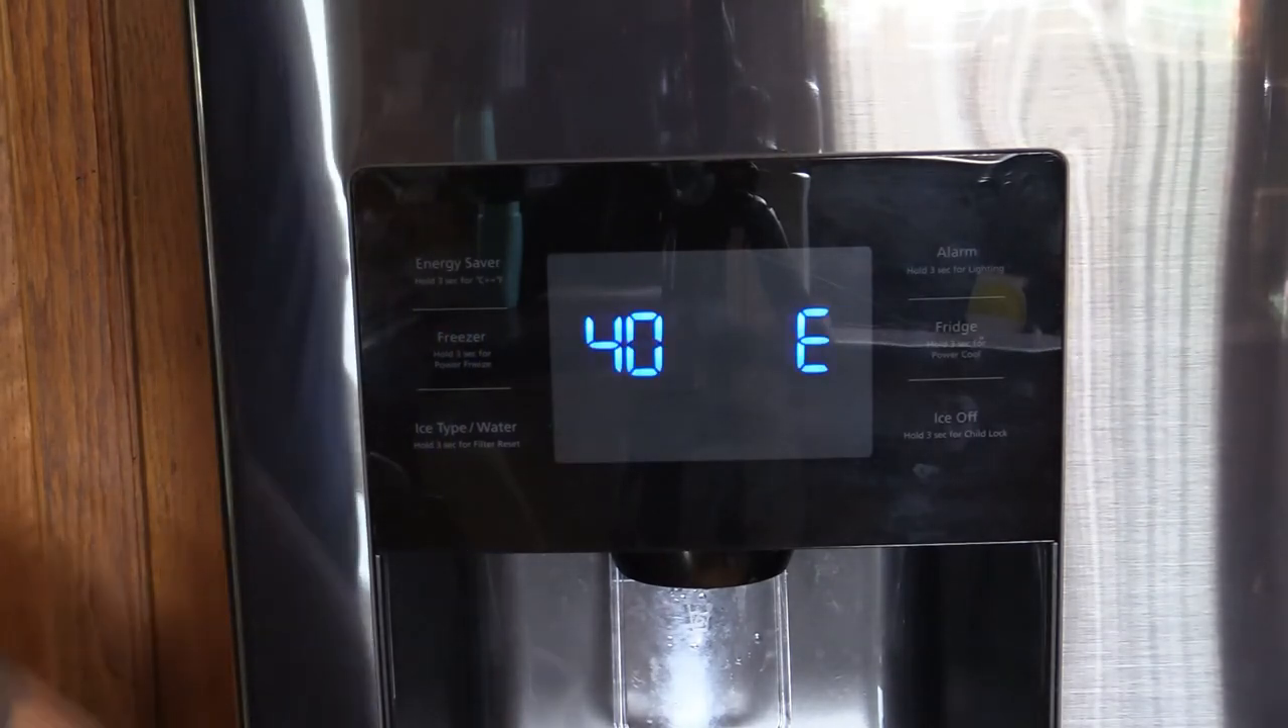Now we have our display back in the door.